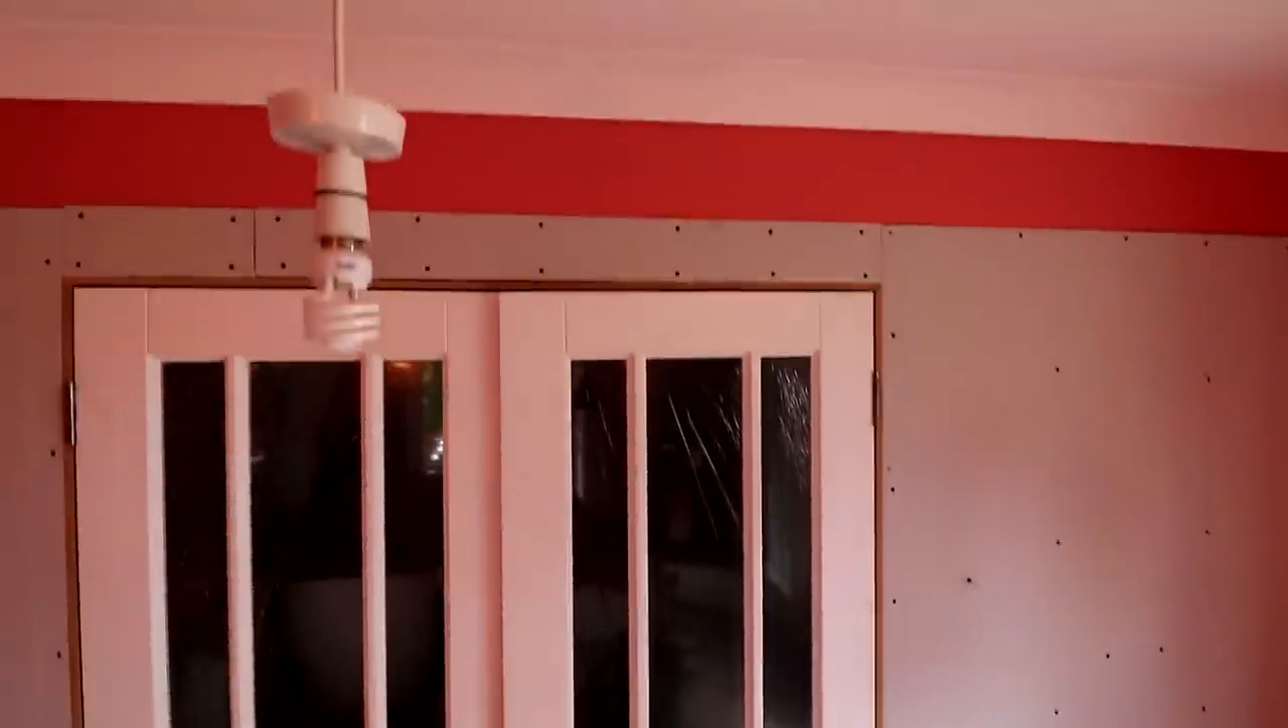So both doors are now fitted the gap along the top and along the bottom looks good and consistent but the doors don't quite close together.